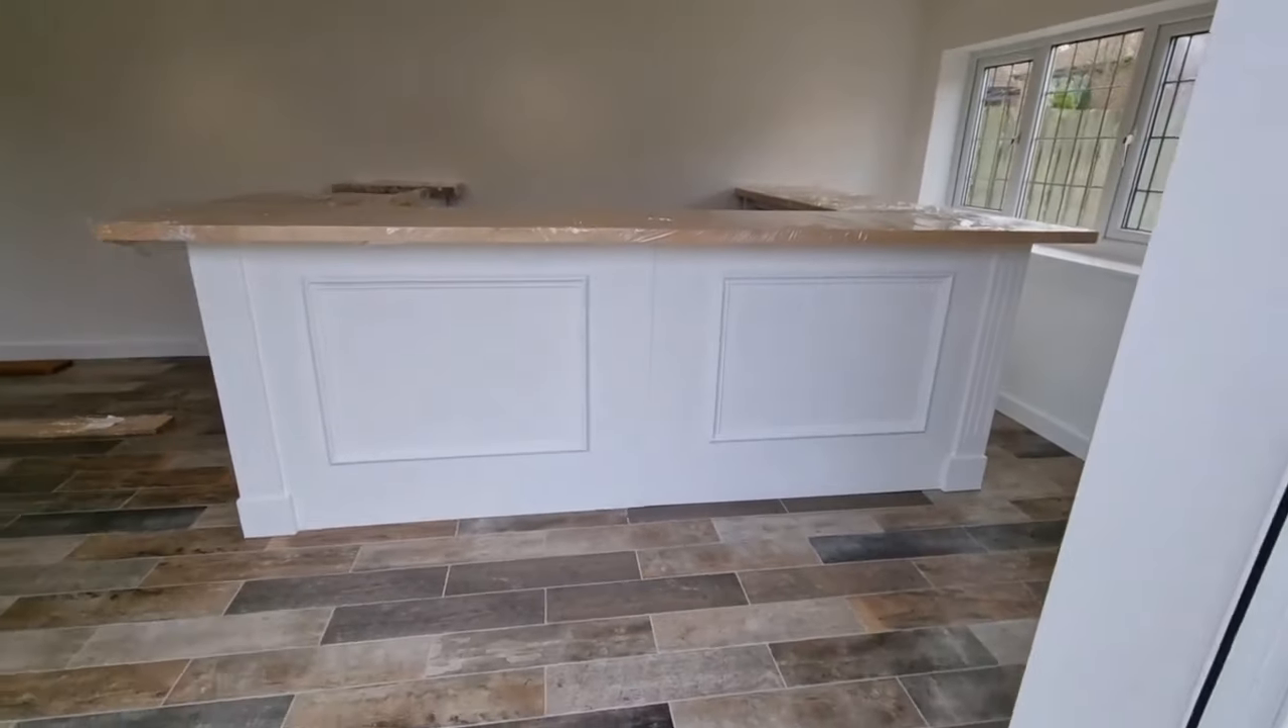This is the bar on its test fit with the oak top on and as you can see looking pretty good.